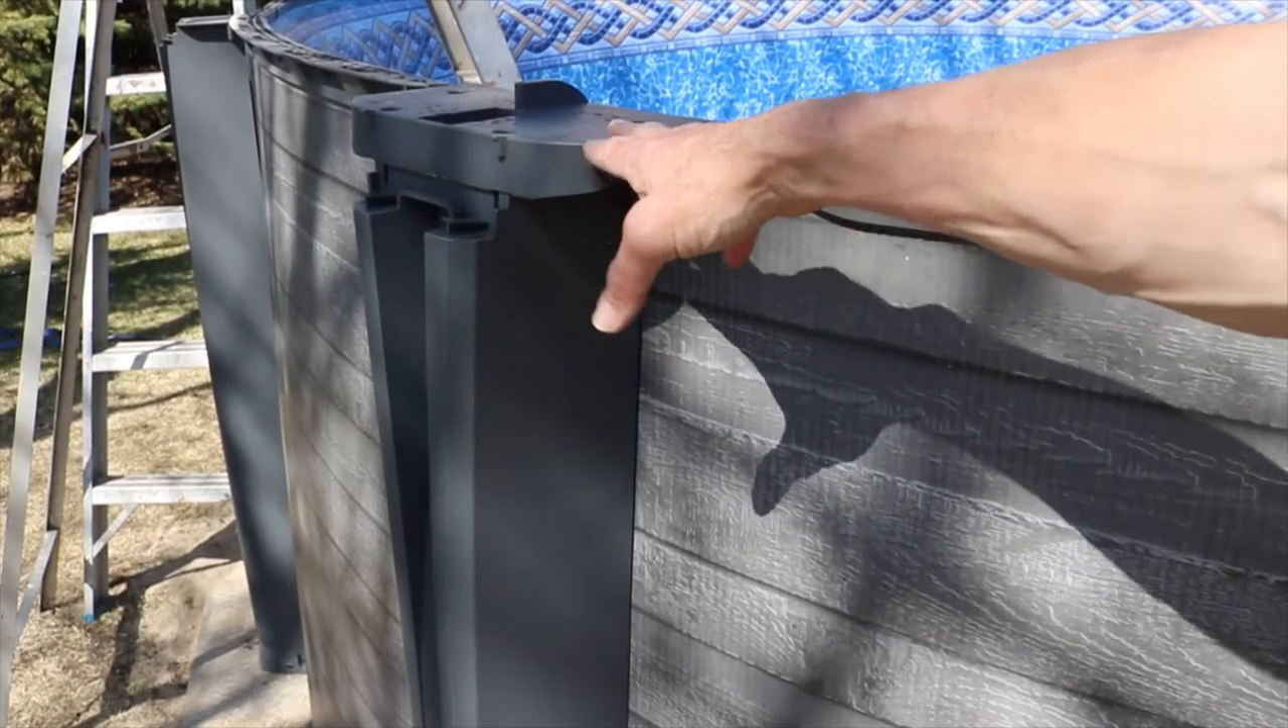Okay, you see we just snapped those posts in with the rim around the top now.